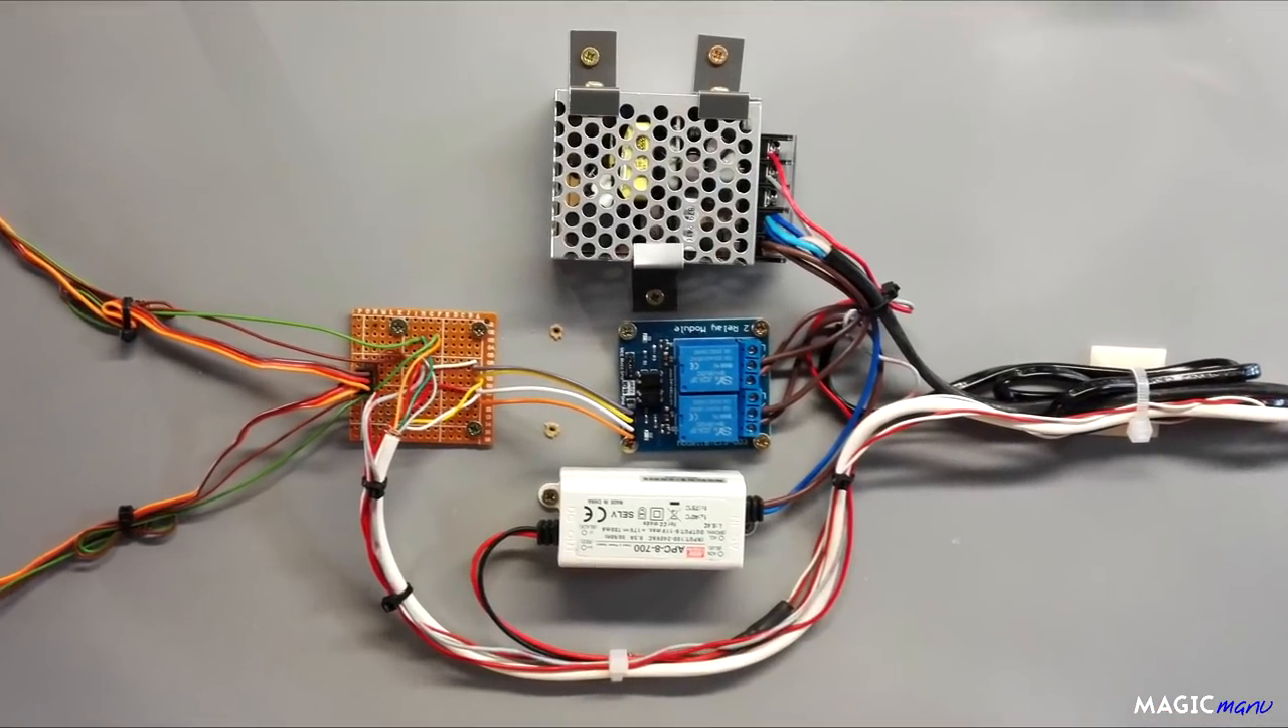Voilà, tout le dessous est câblé.